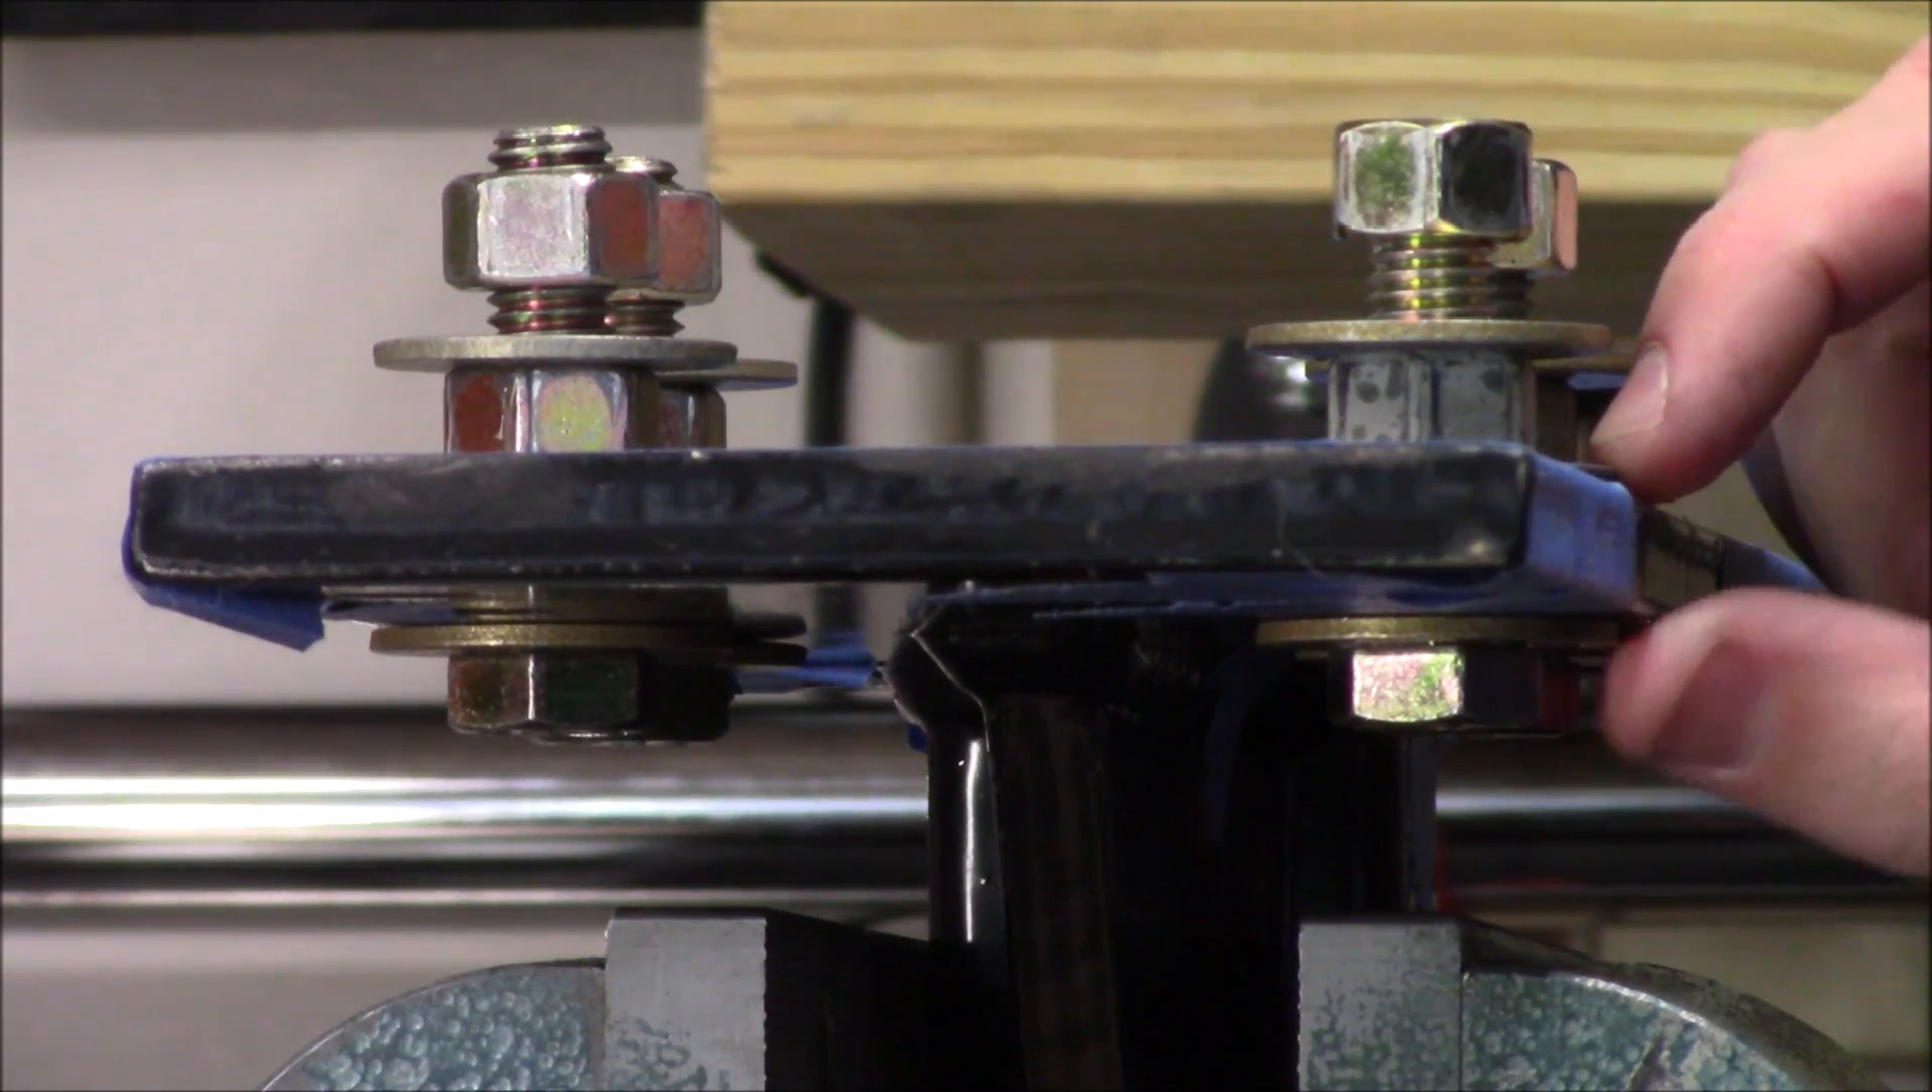We have a bolt fed up underneath into the fixture that's in the vise that's then clamped down with a nut and washer above holding it to the fixture.